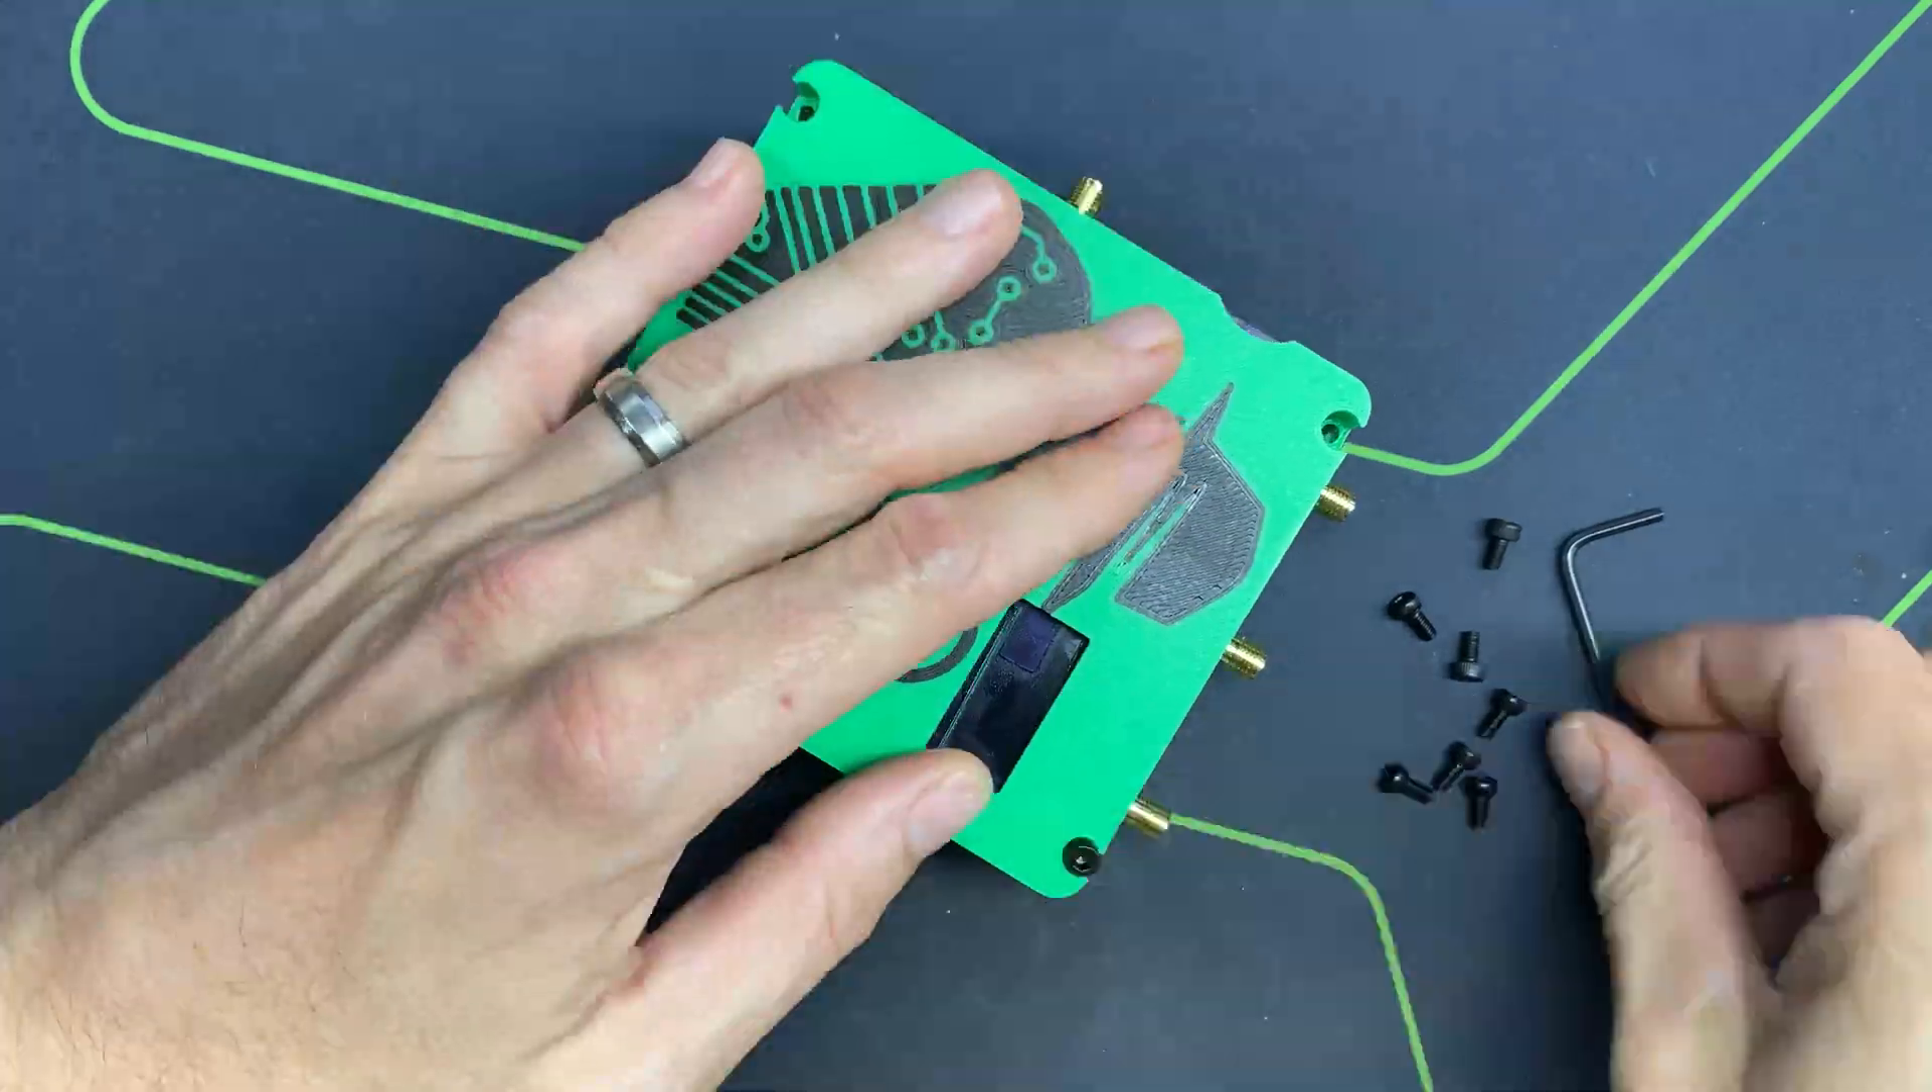Now that we've got our case all together the last thing we need to do is put the eight bolts in.